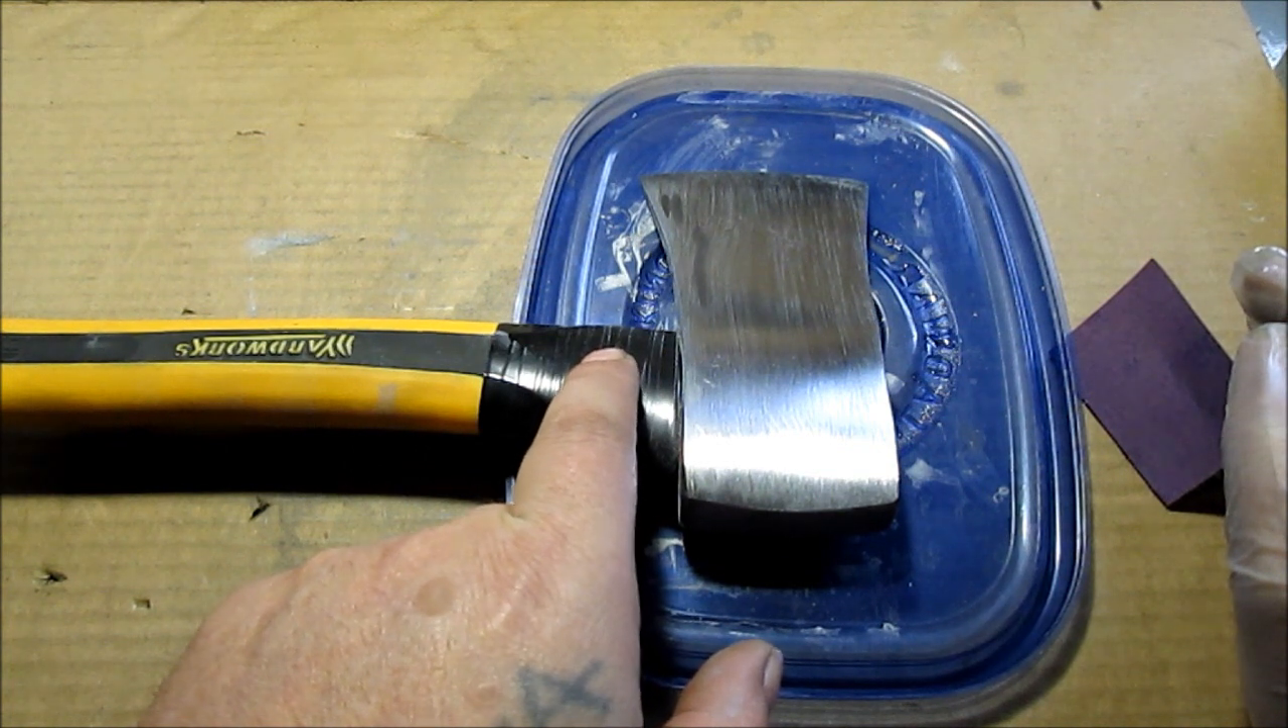I've also wrapped some electrical tape here.